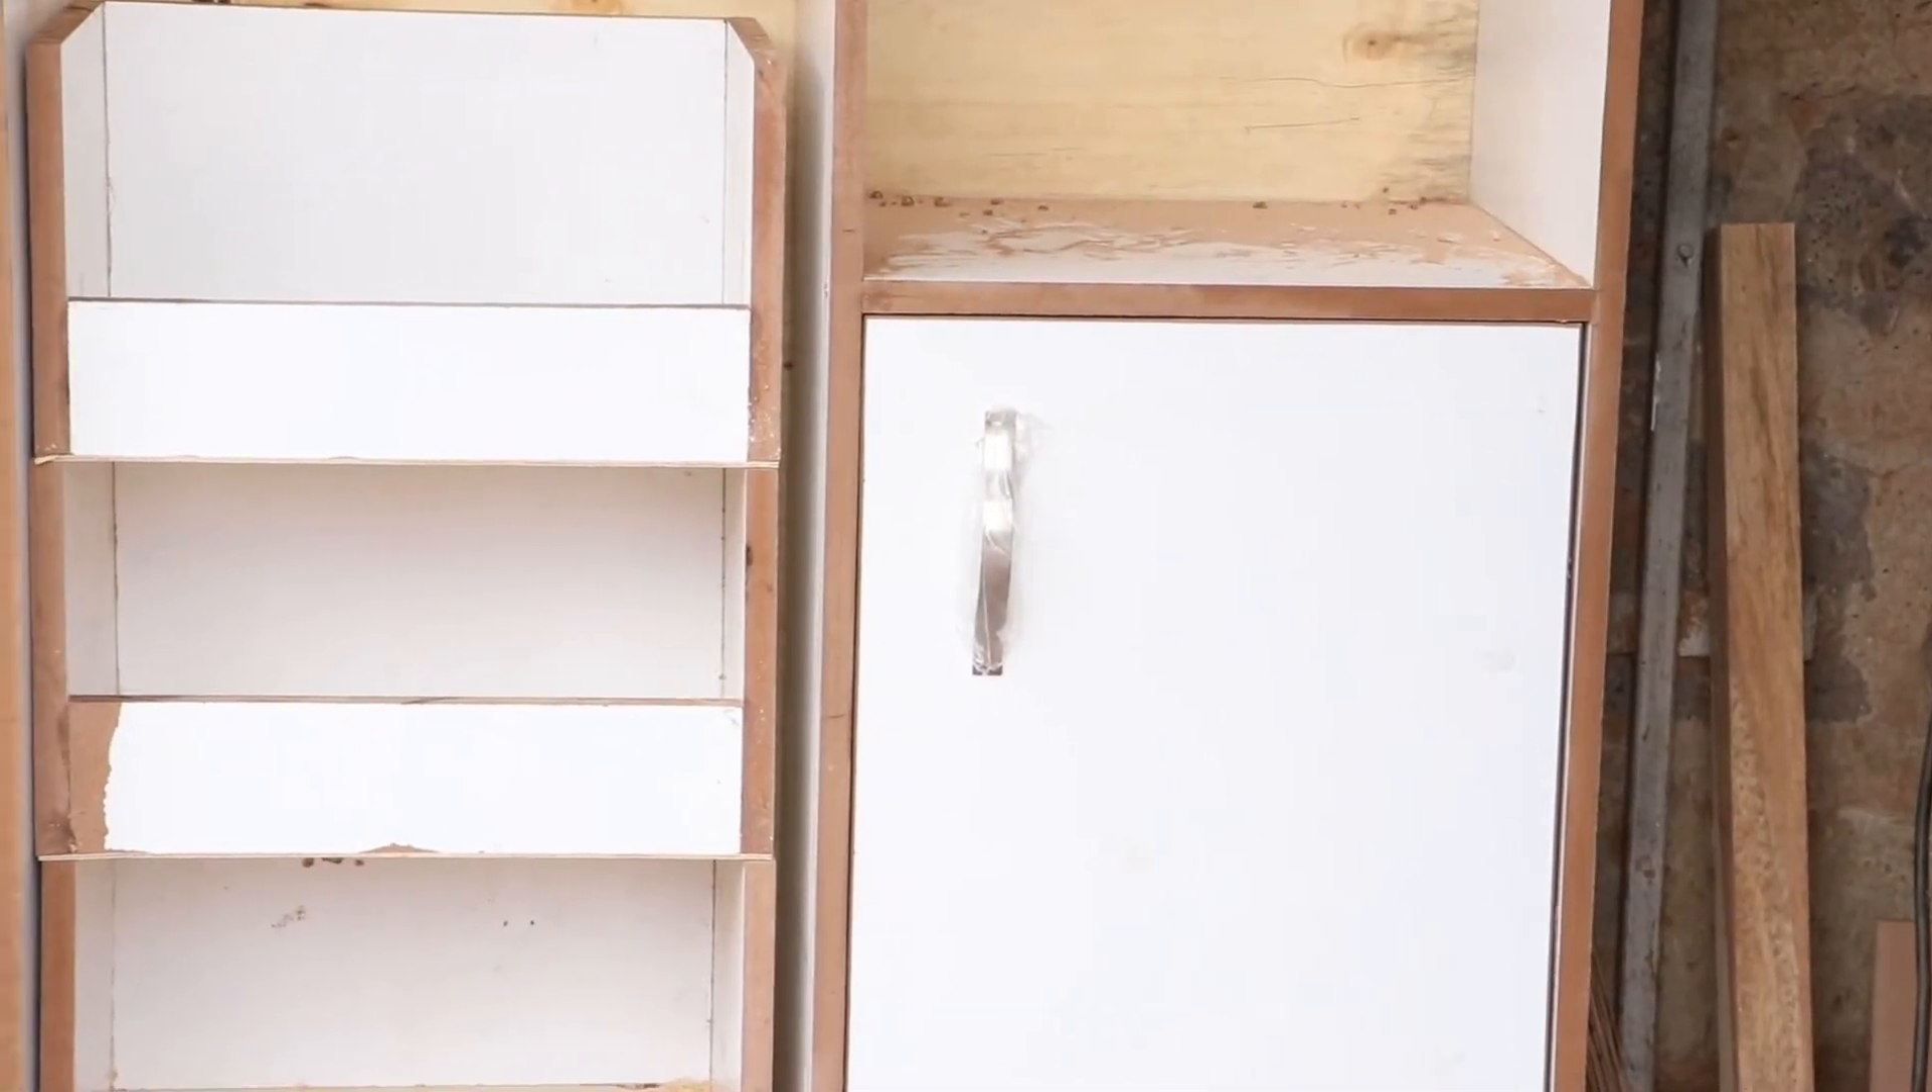We later added a chrome handle to the door to complete it.